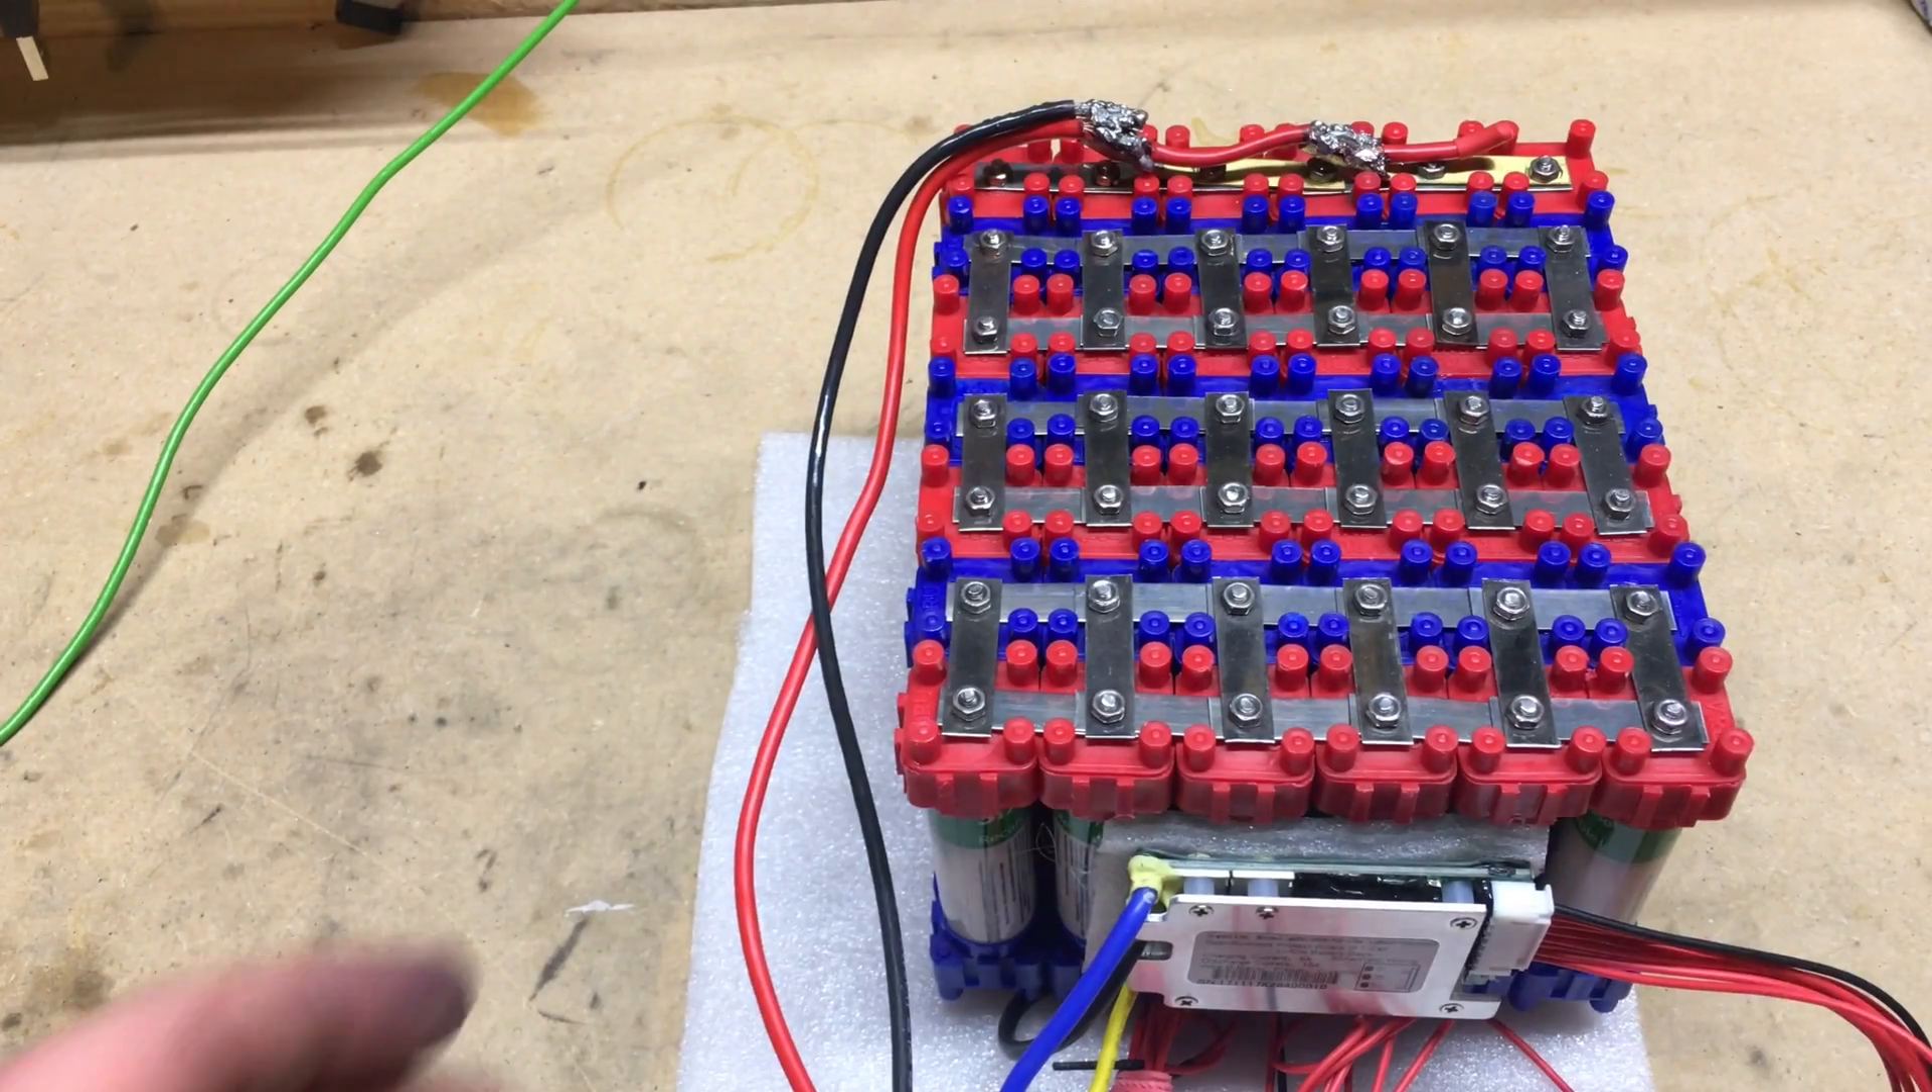So I've gone ahead and put everything back together as far as the serial and parallel connections.